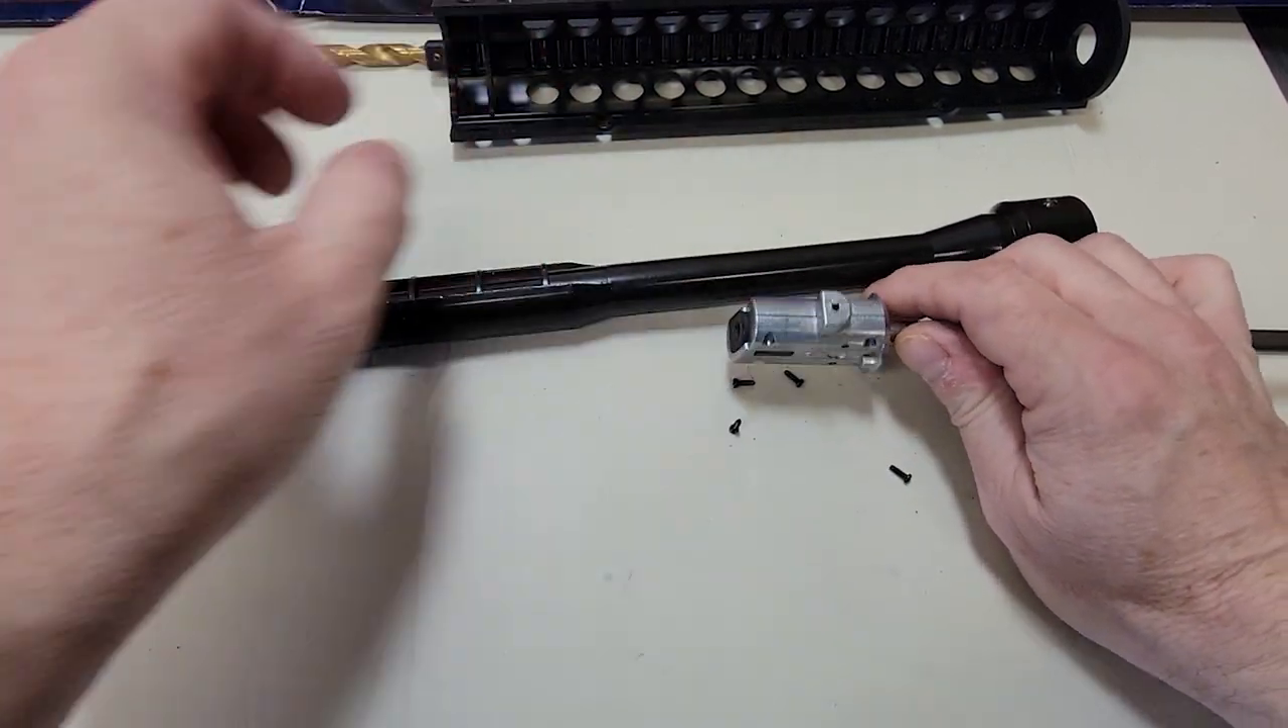All four screws just came out.